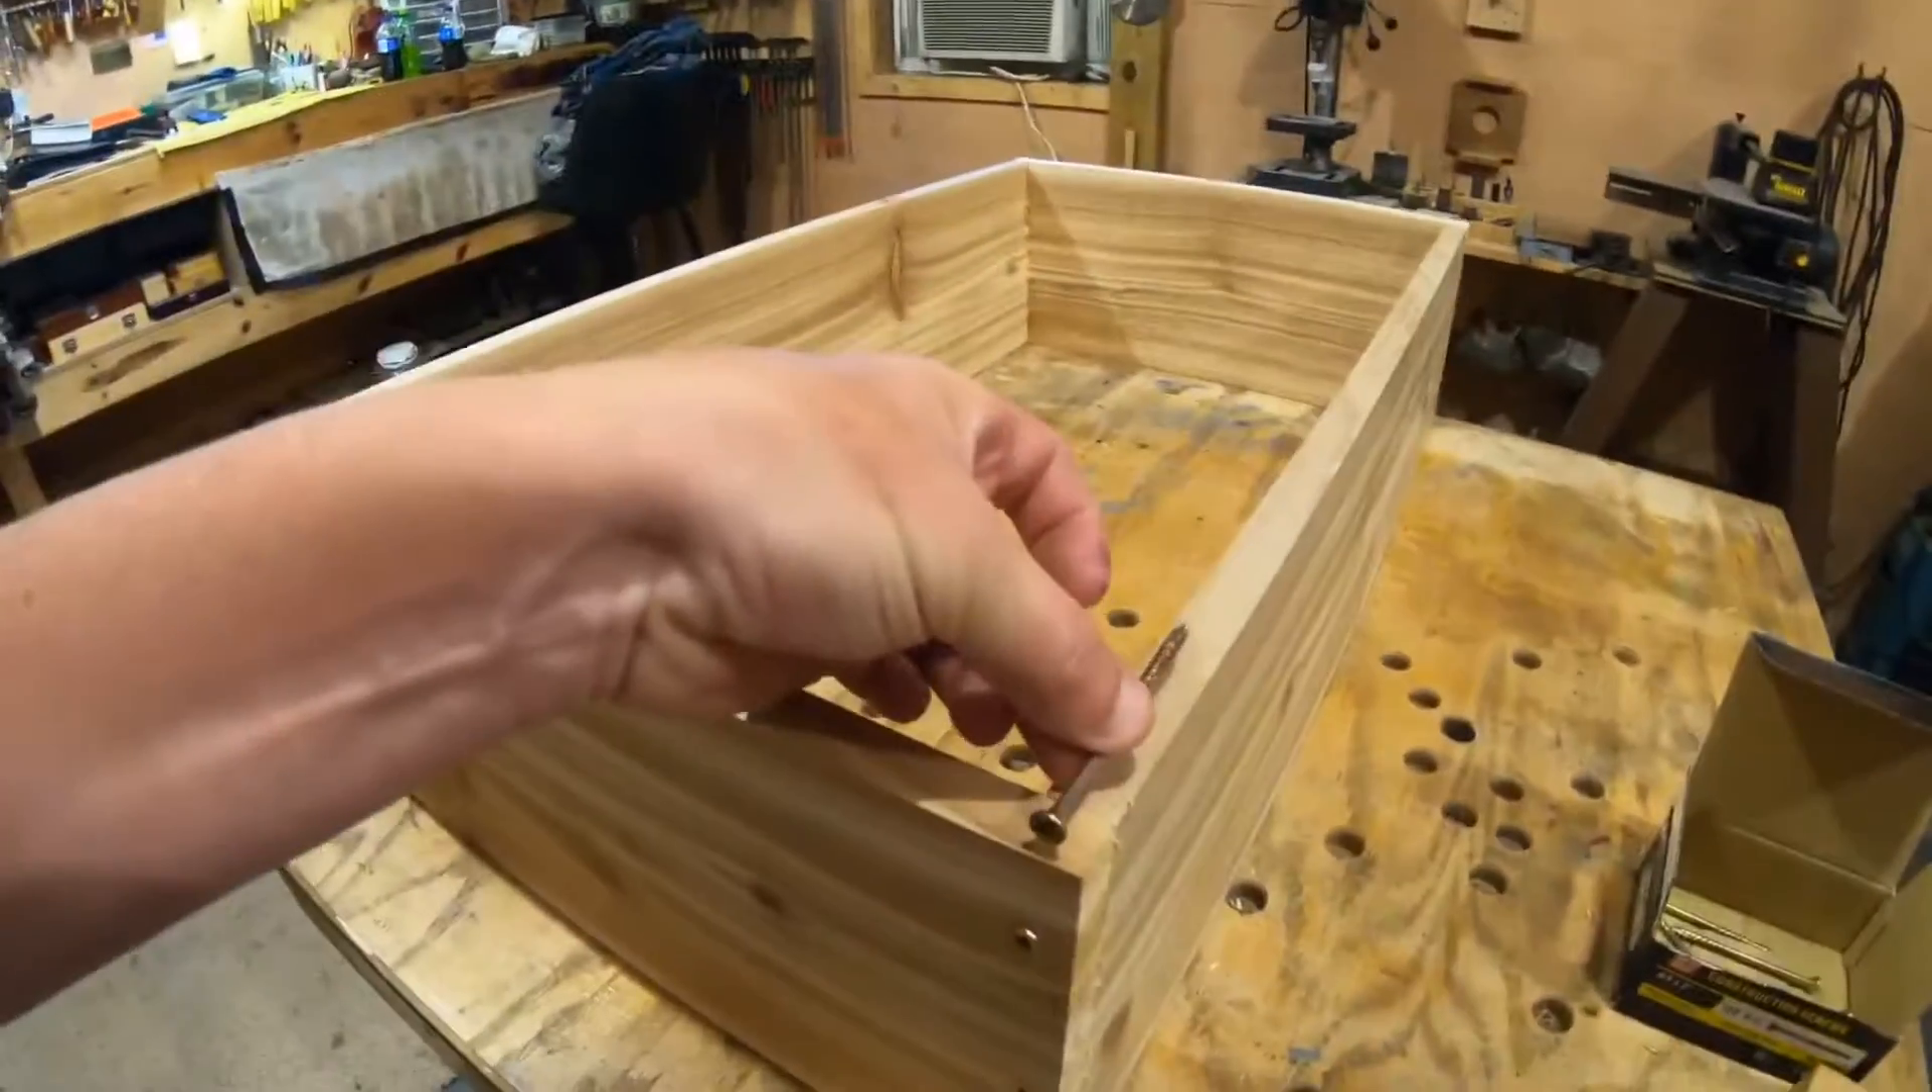Okay we got our box put together we put three screws in each corner then they sink way down in there like i showed you.